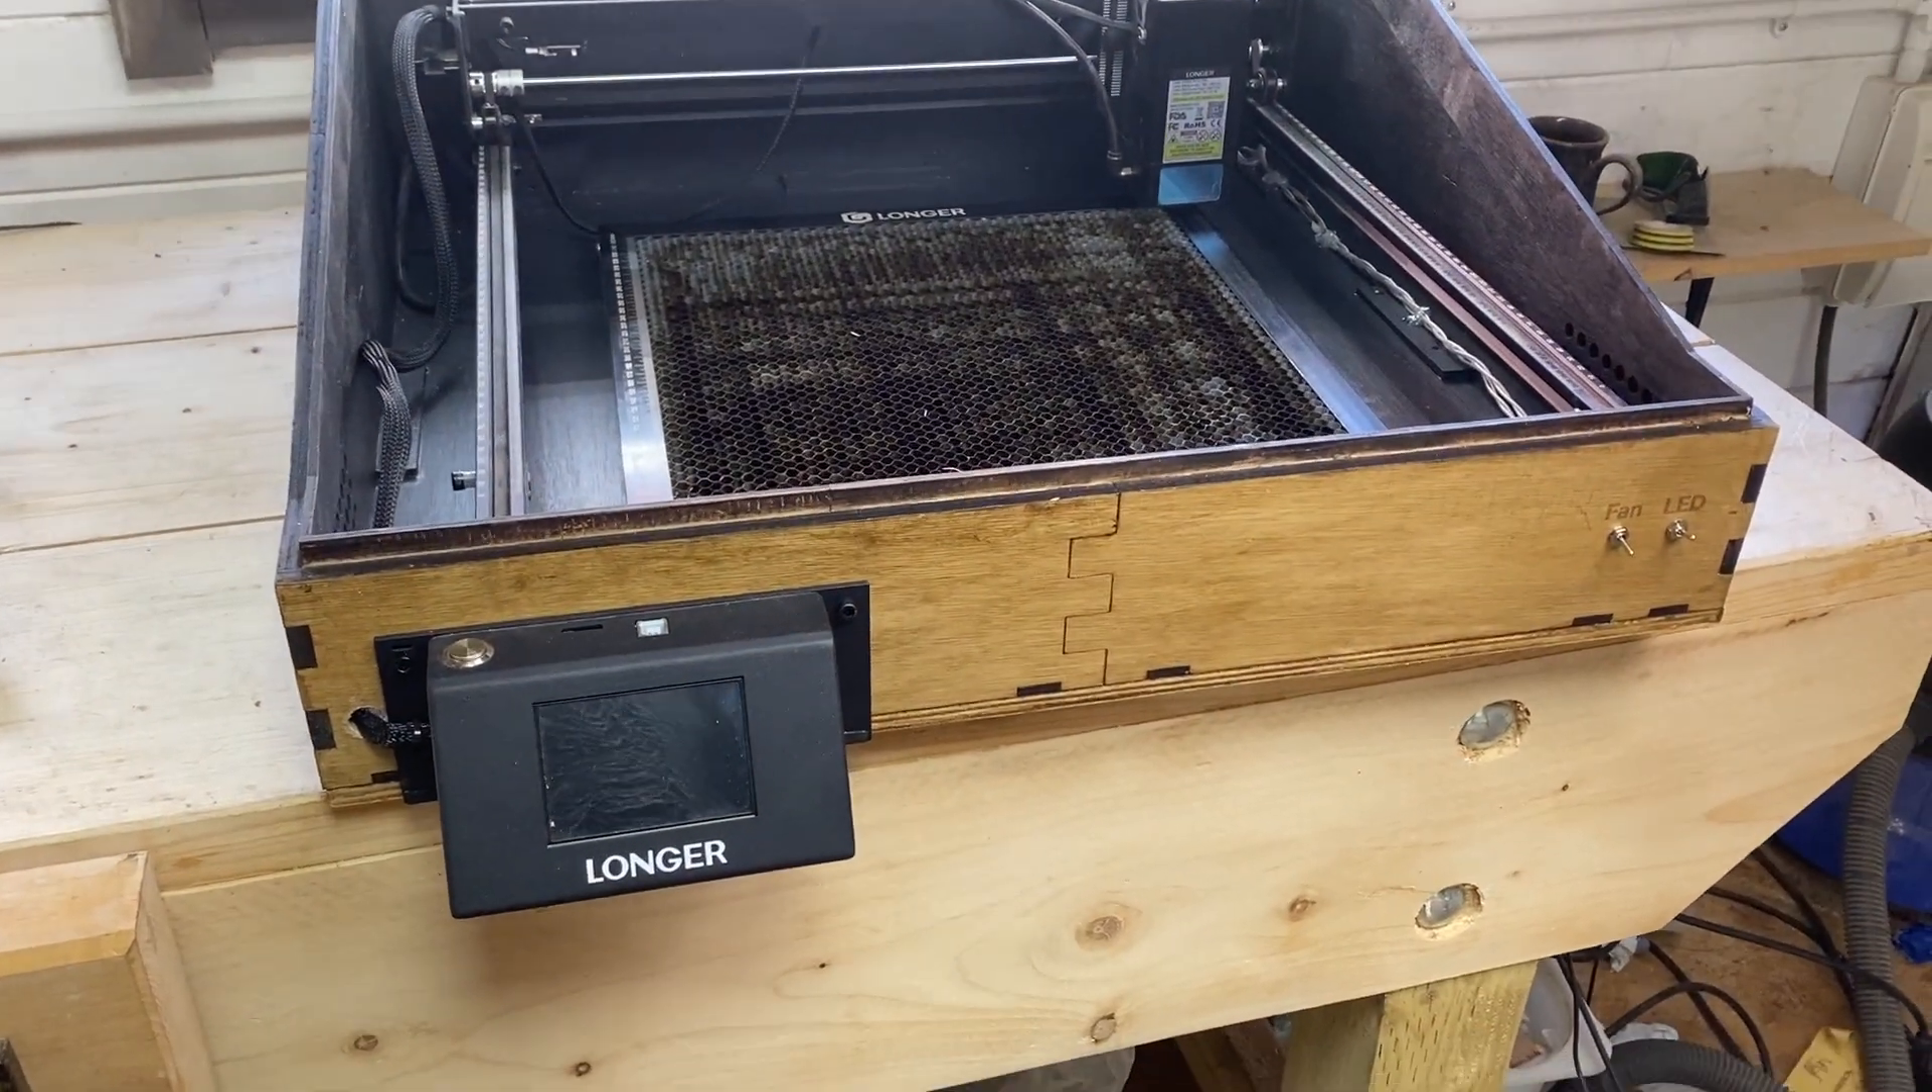It's looking pretty sweet now with the laser inside and the control panel really finishes the front off.